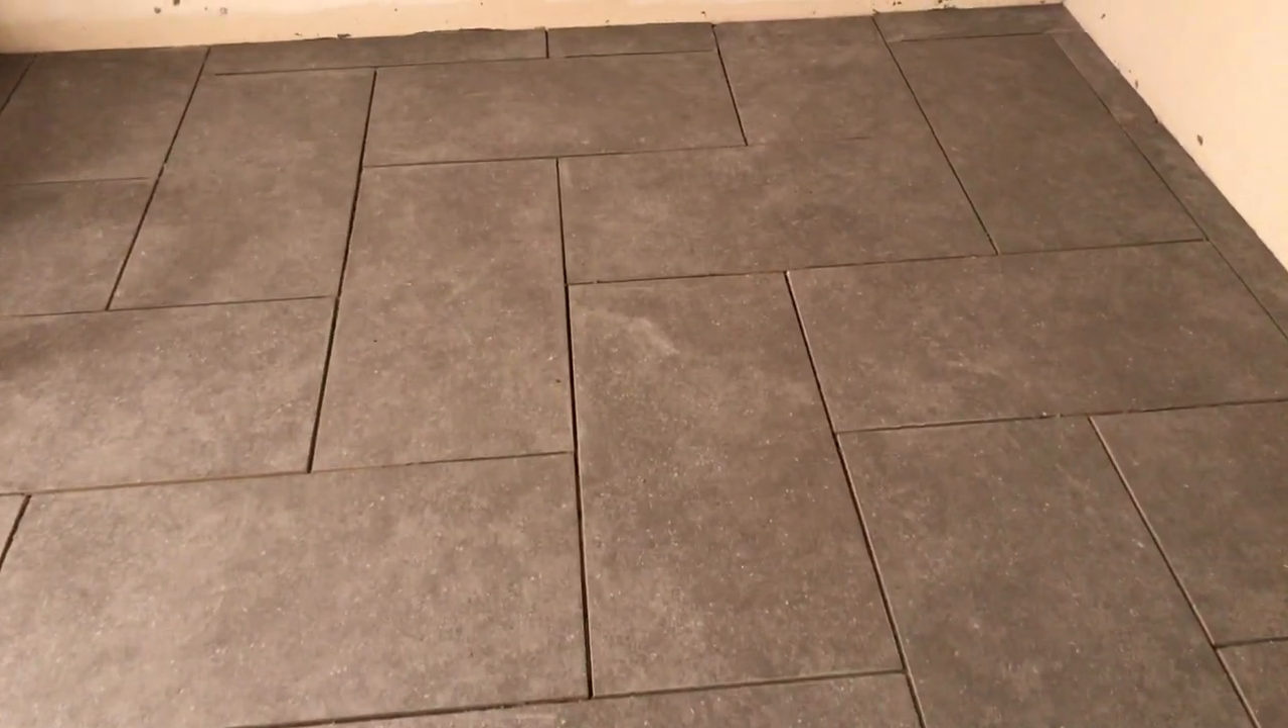This is what the tile looked like after the whole room was laid but before the grout.